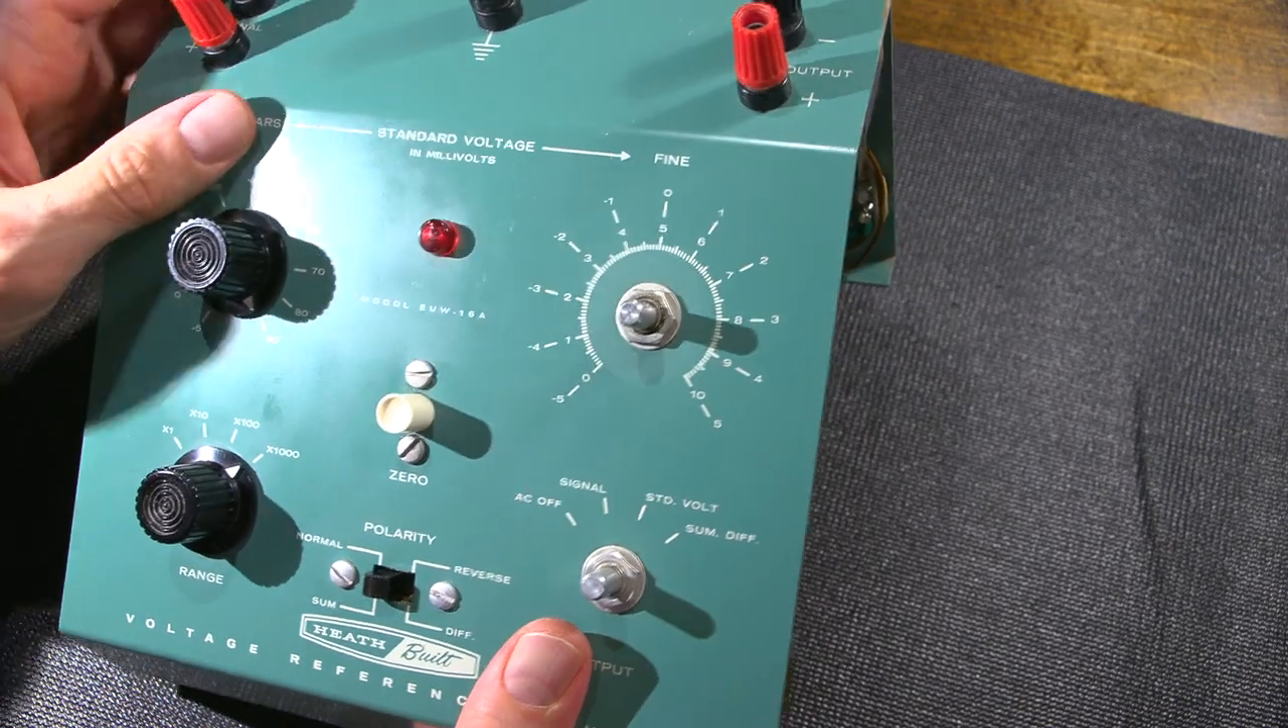So now I just need to get the knobs back on the front here.